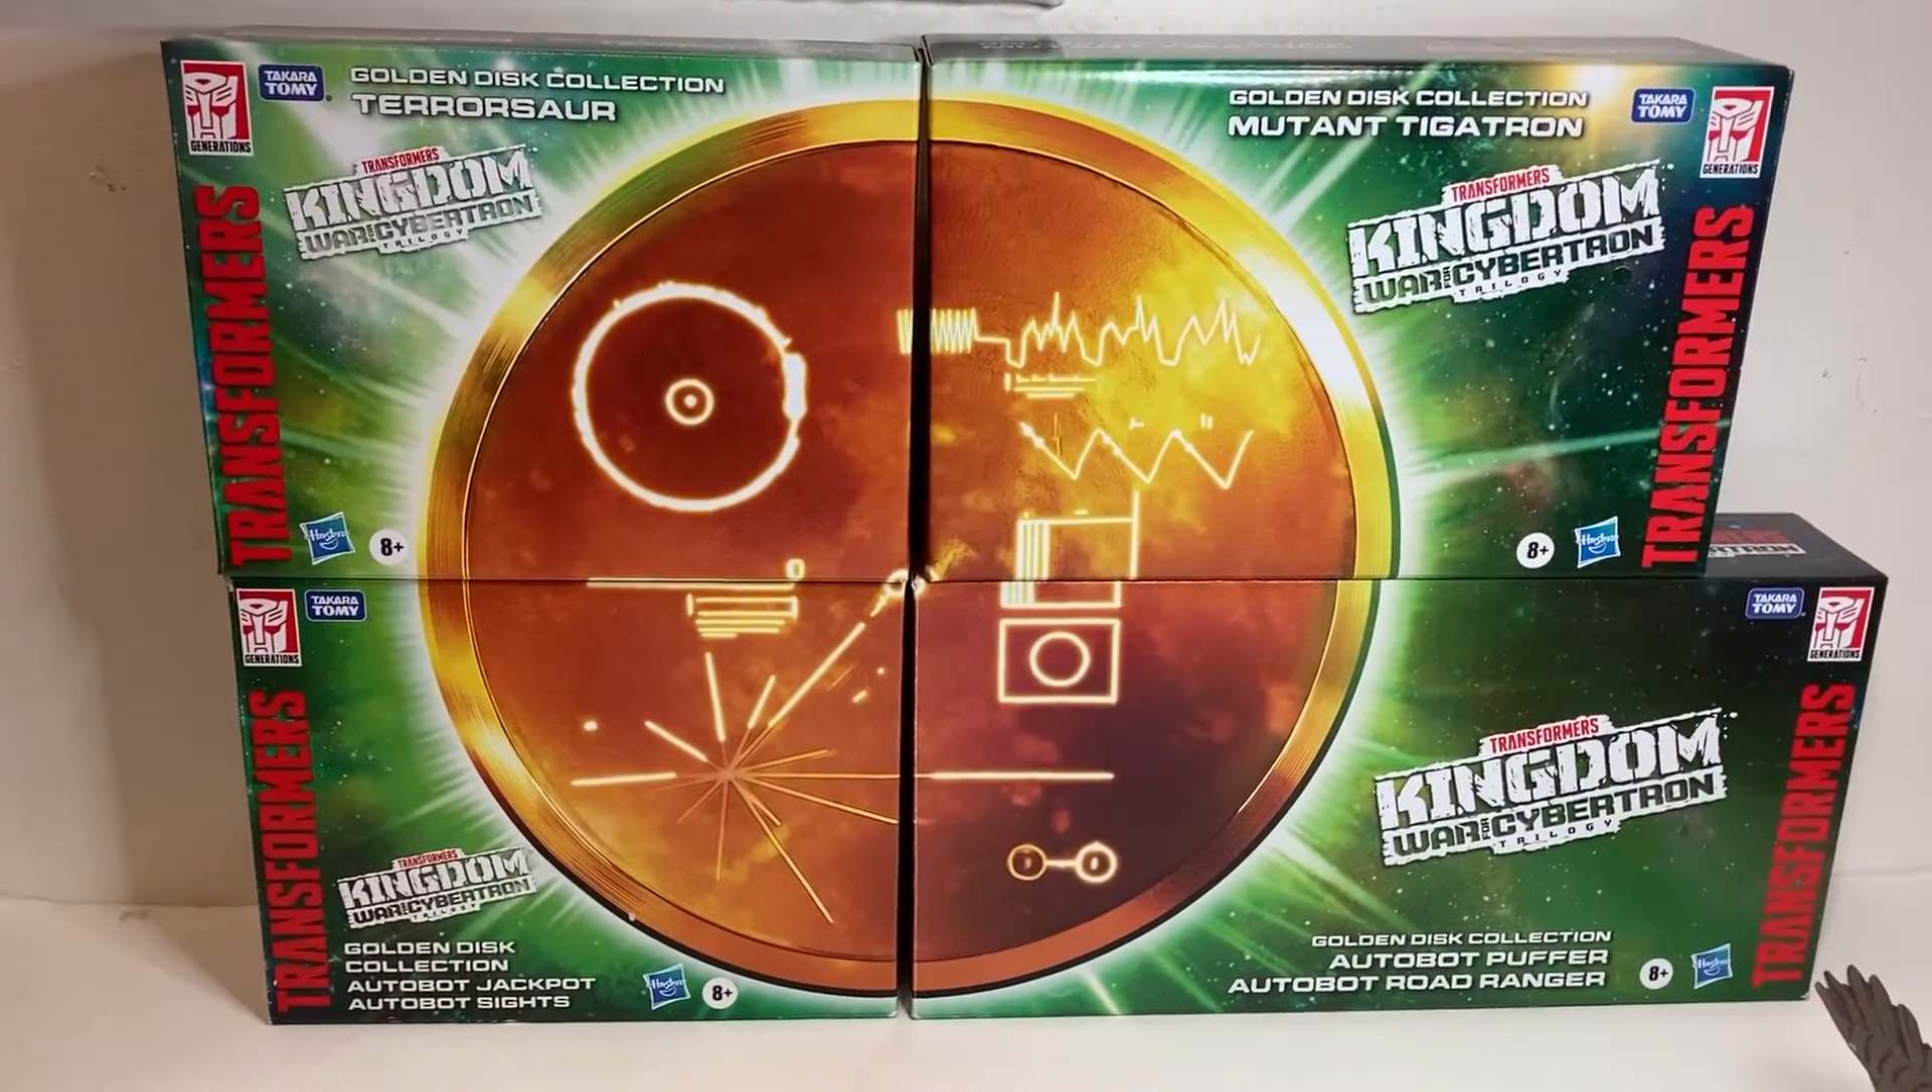It's a bummer that, you know, the boxes on the right don't really line up.